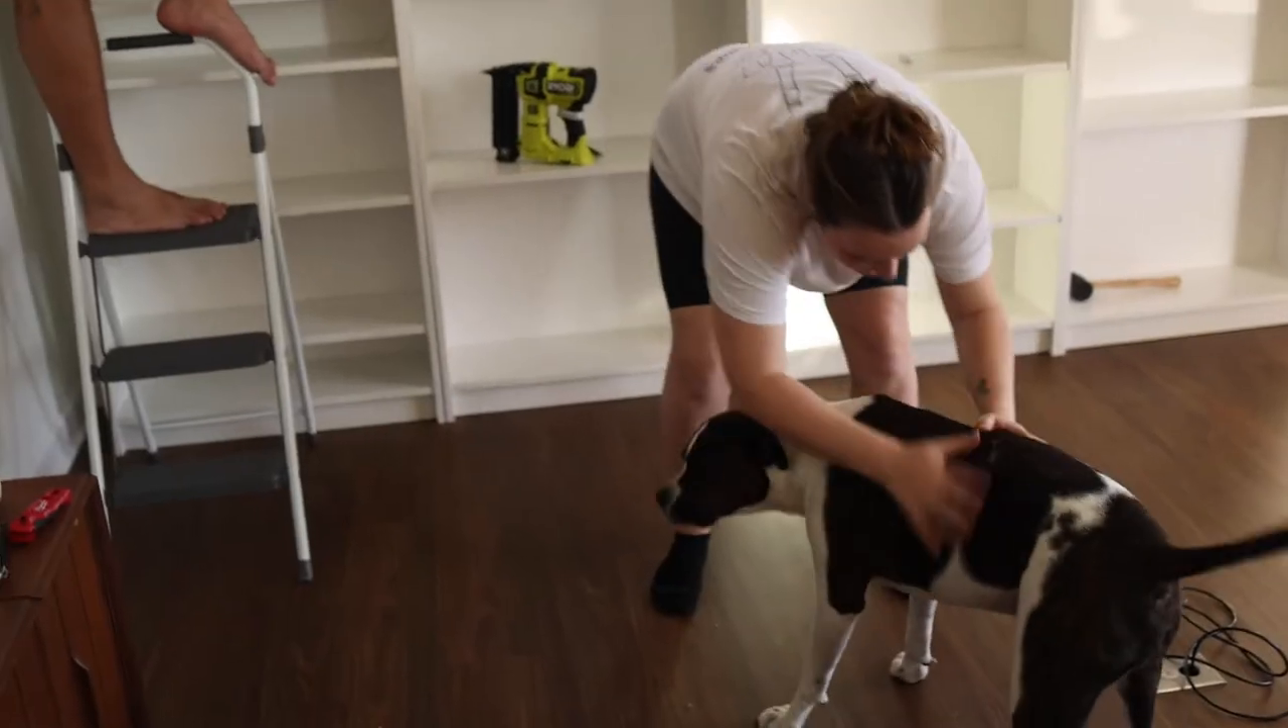Yesterday we basically assembled everything from Ikea except for the doors that'll go on the front and bracketed them into the walls and basically that's it.